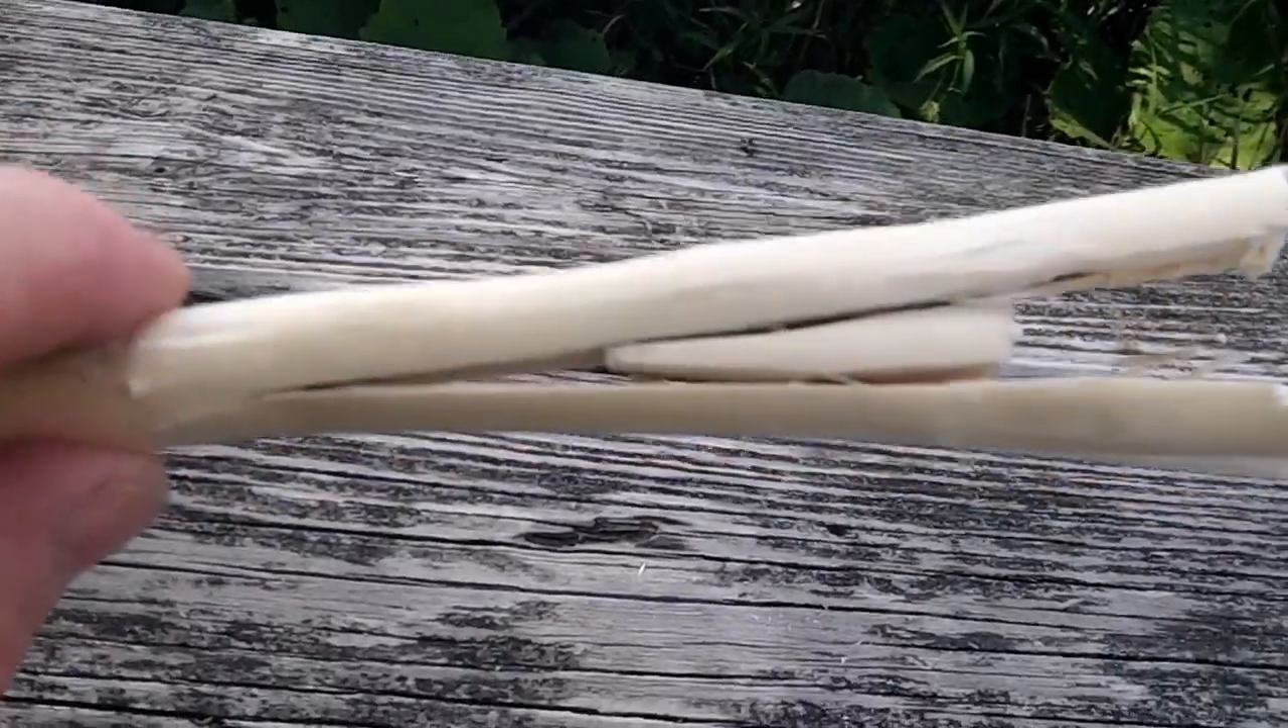All right, there's my piece of willow split with my little wedge installed.